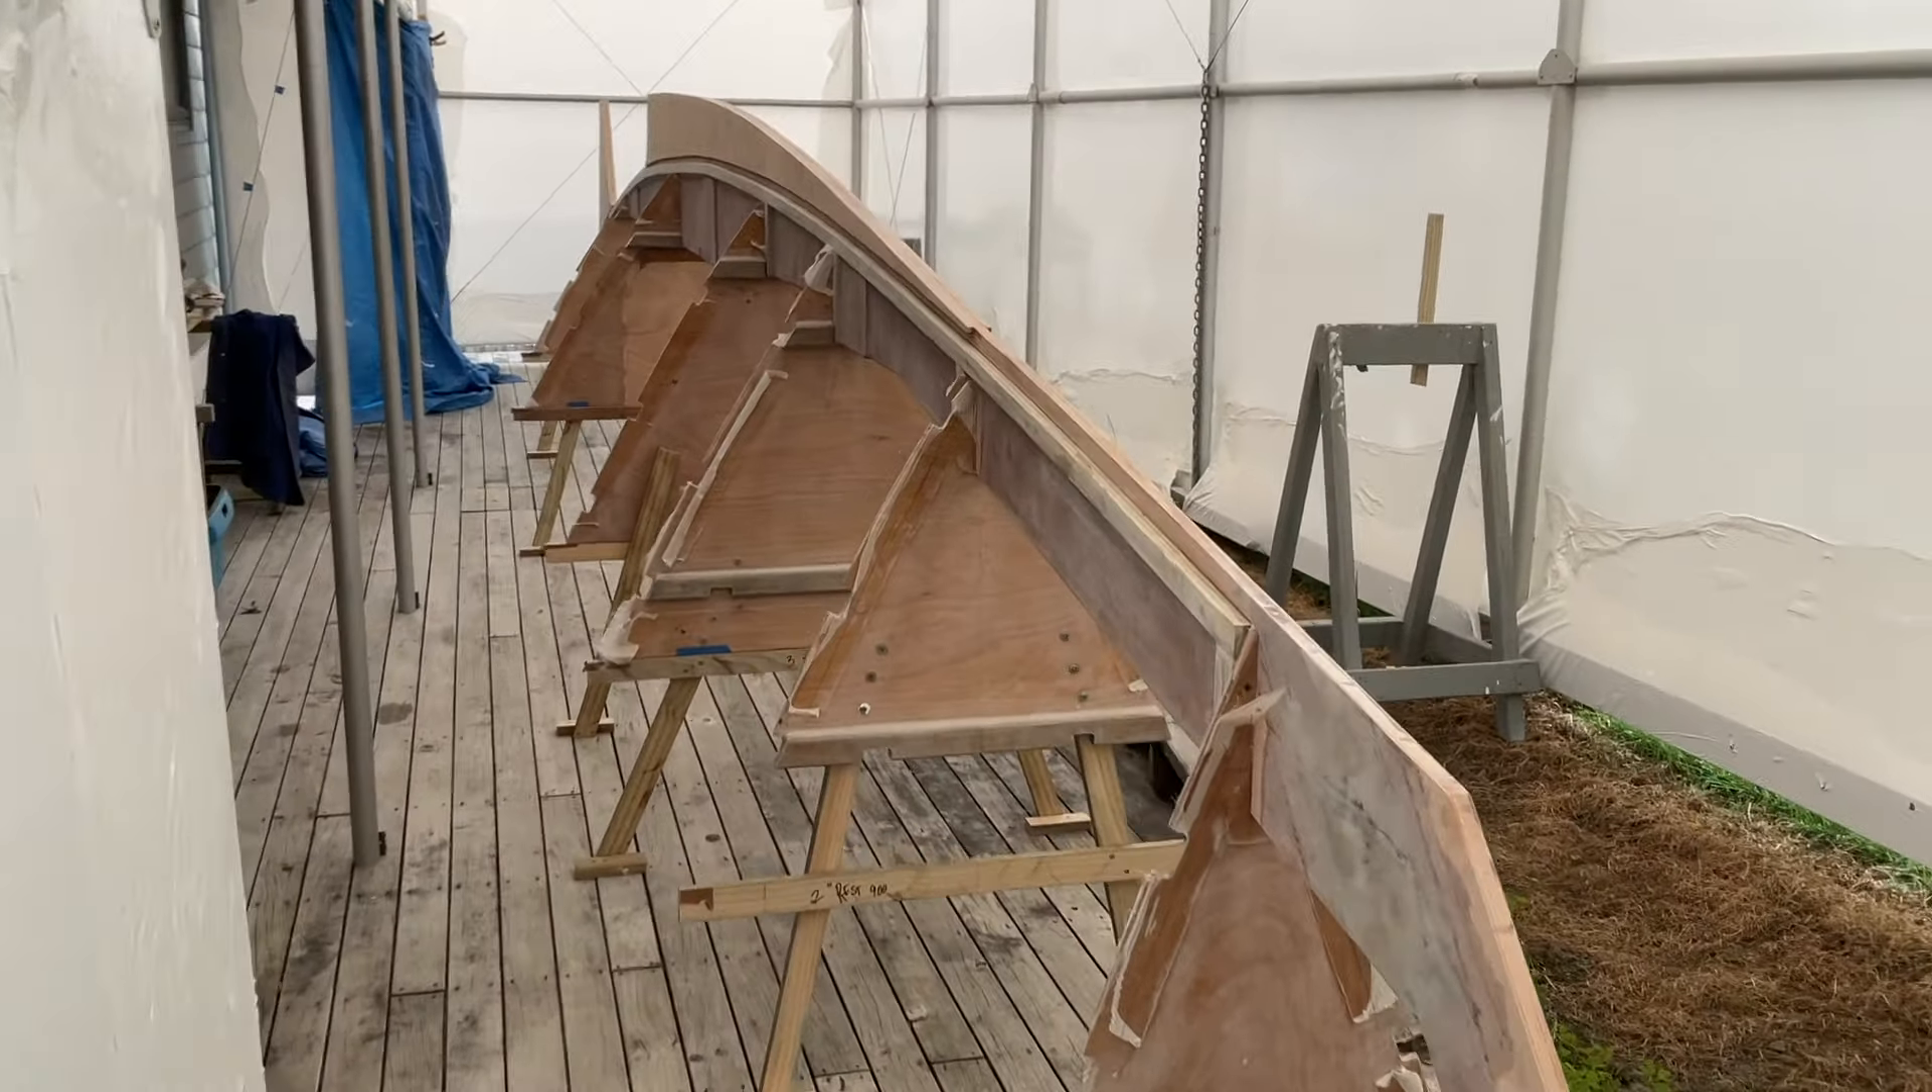We have now put the backbone into each of the bulkheads as a dry fit. And you can see this is what the boat will look like upside down.